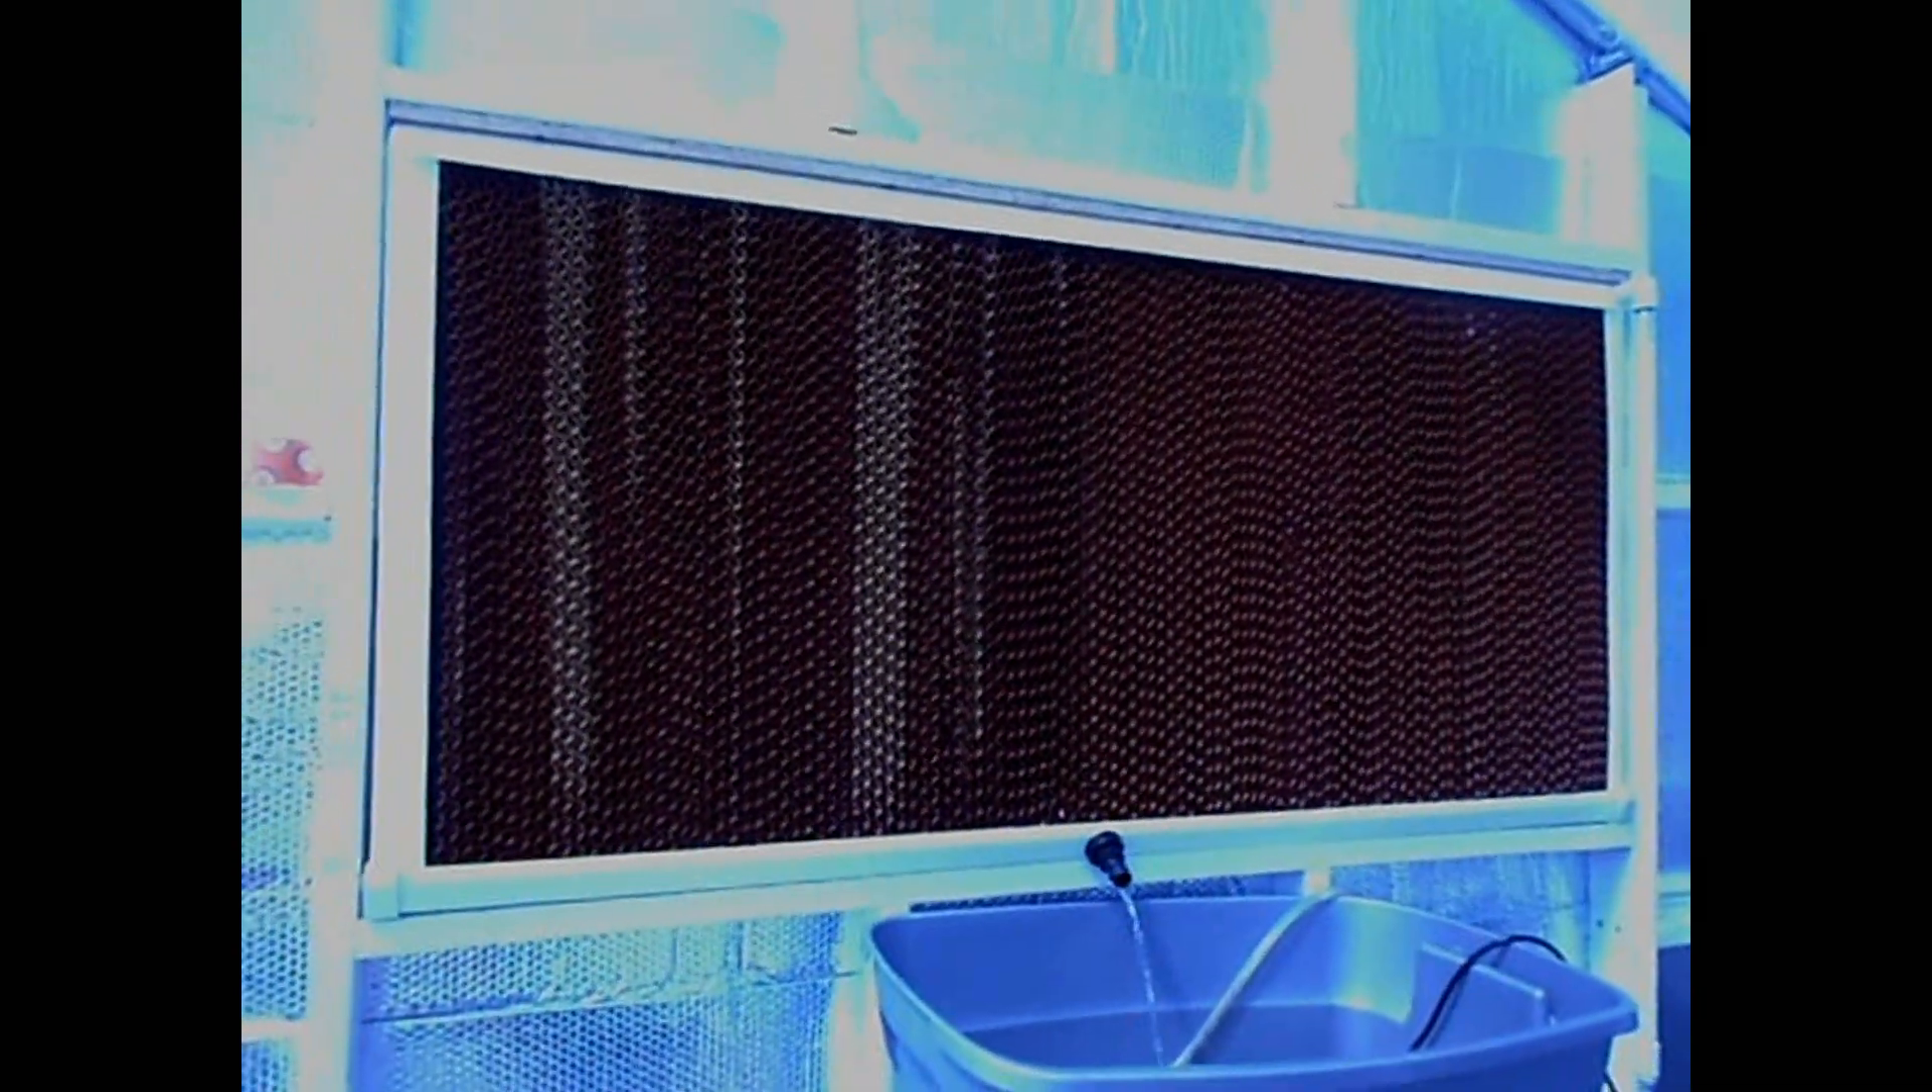We've already got swamp cooler in as you can see.